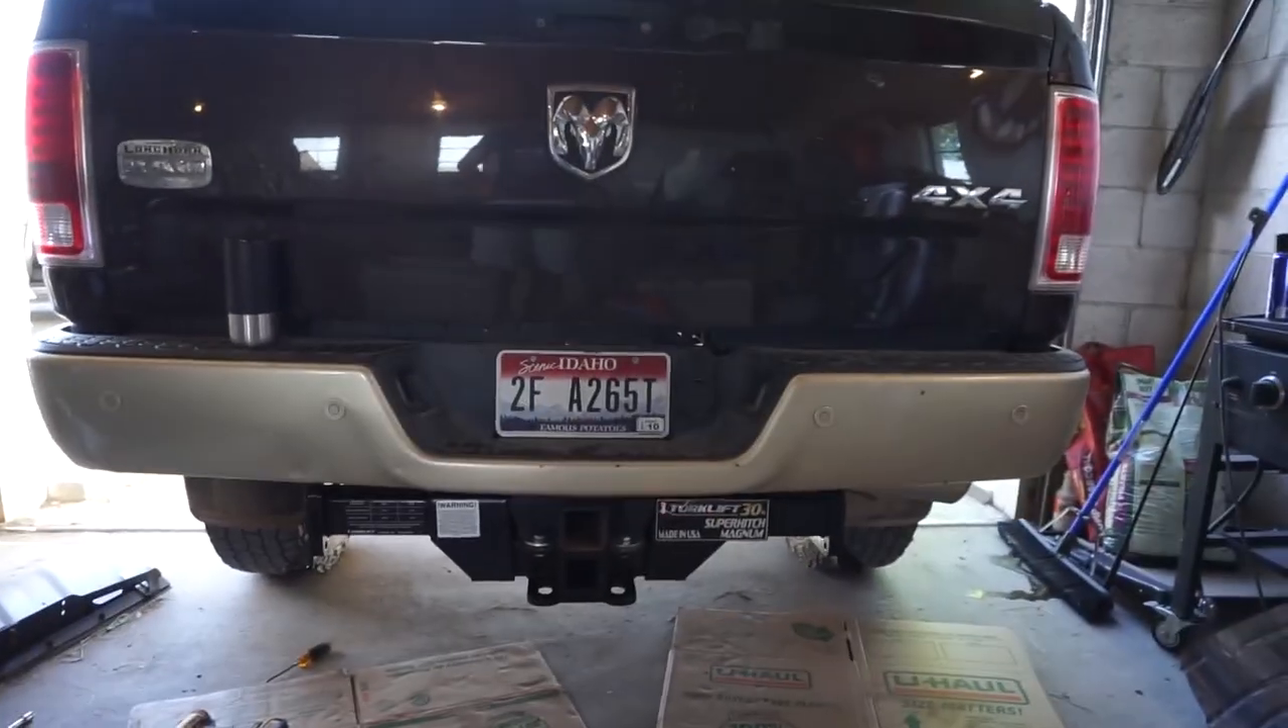There's the hitch installed in the truck.